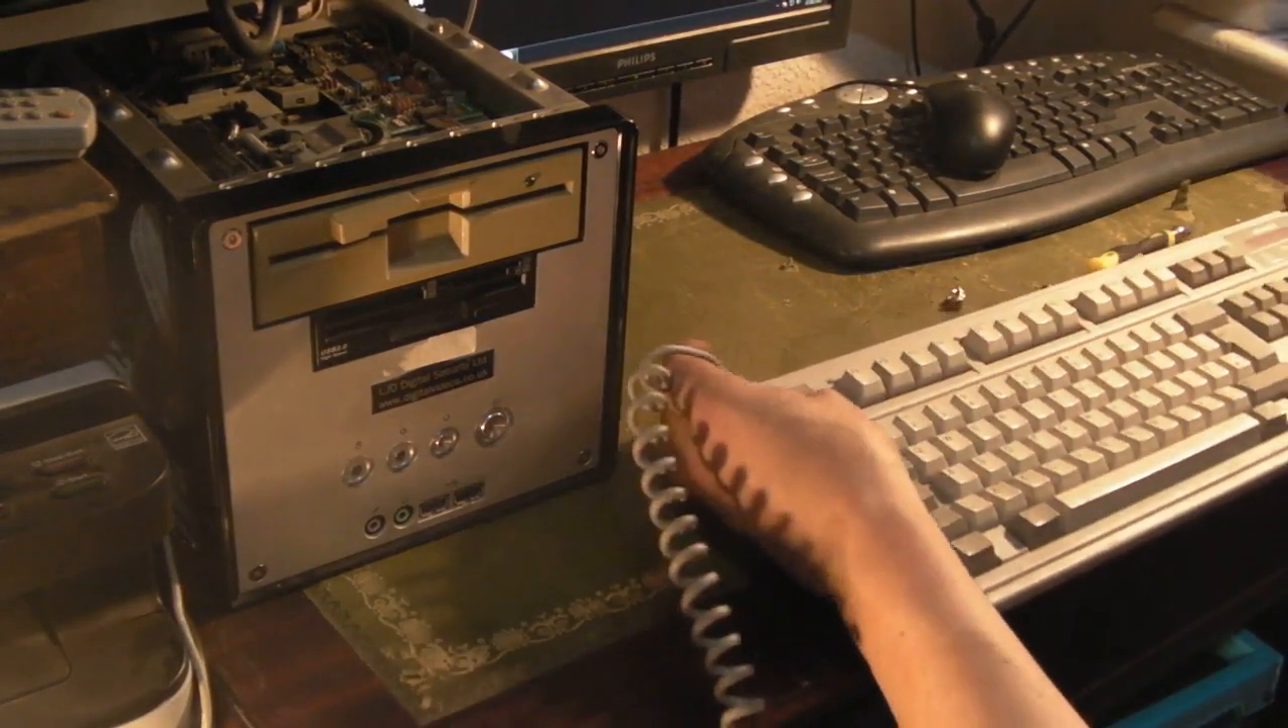We've got the five and a quarter fitted into the front of the computer.